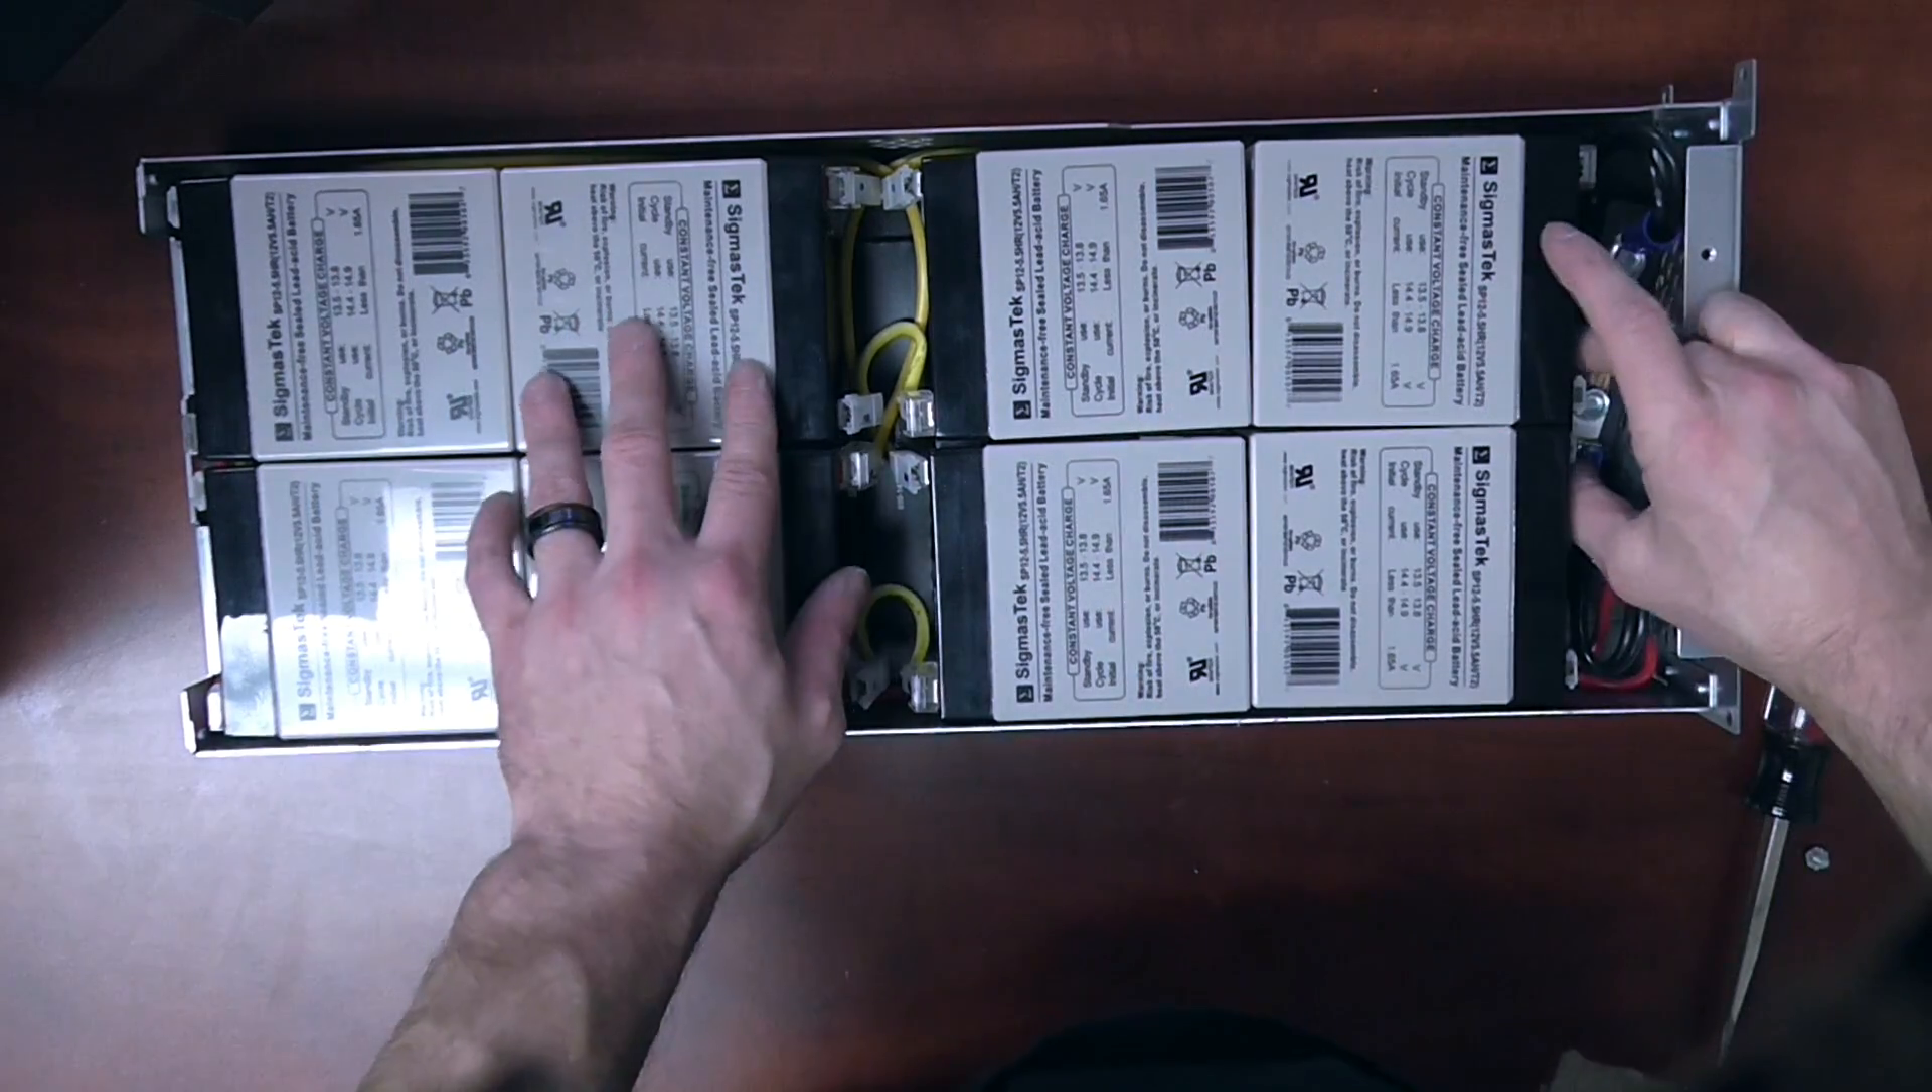So your eight new batteries are installed.